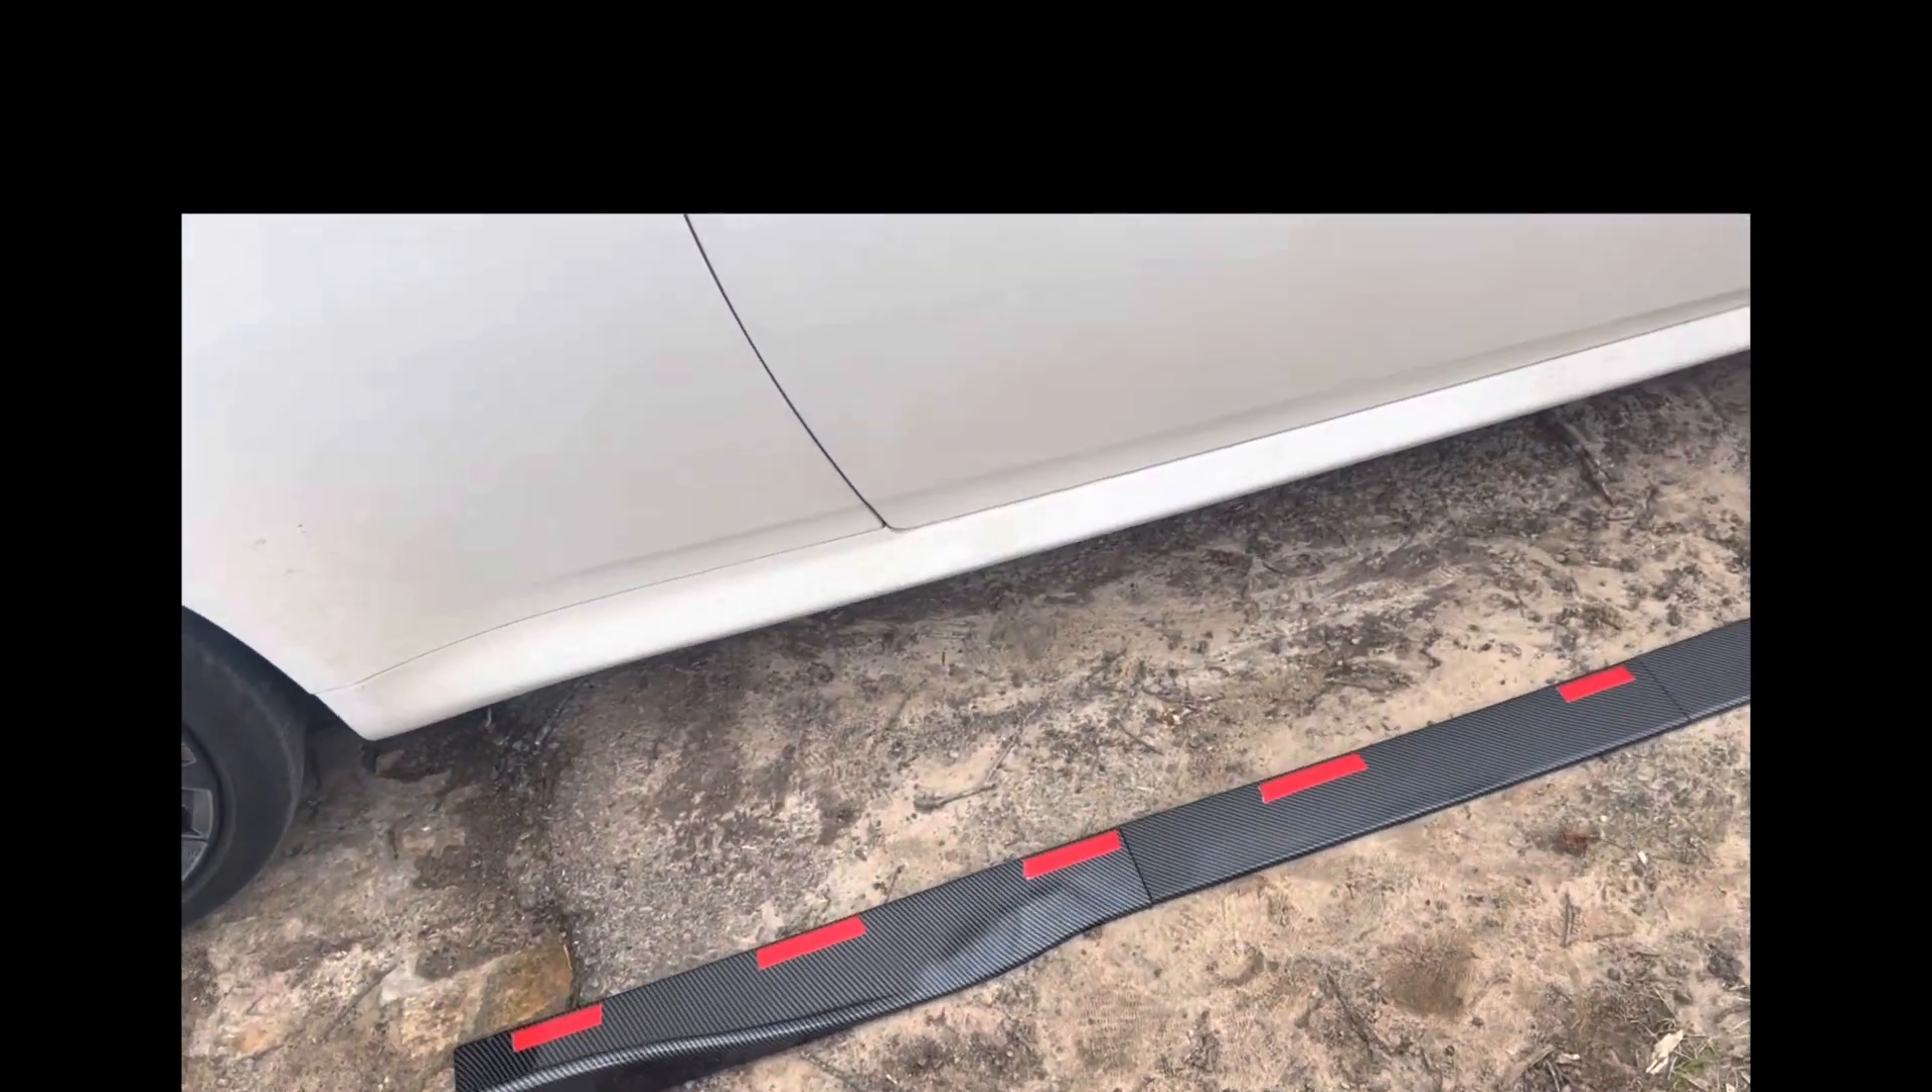I have not of course peeled off the double sided 3m tape.